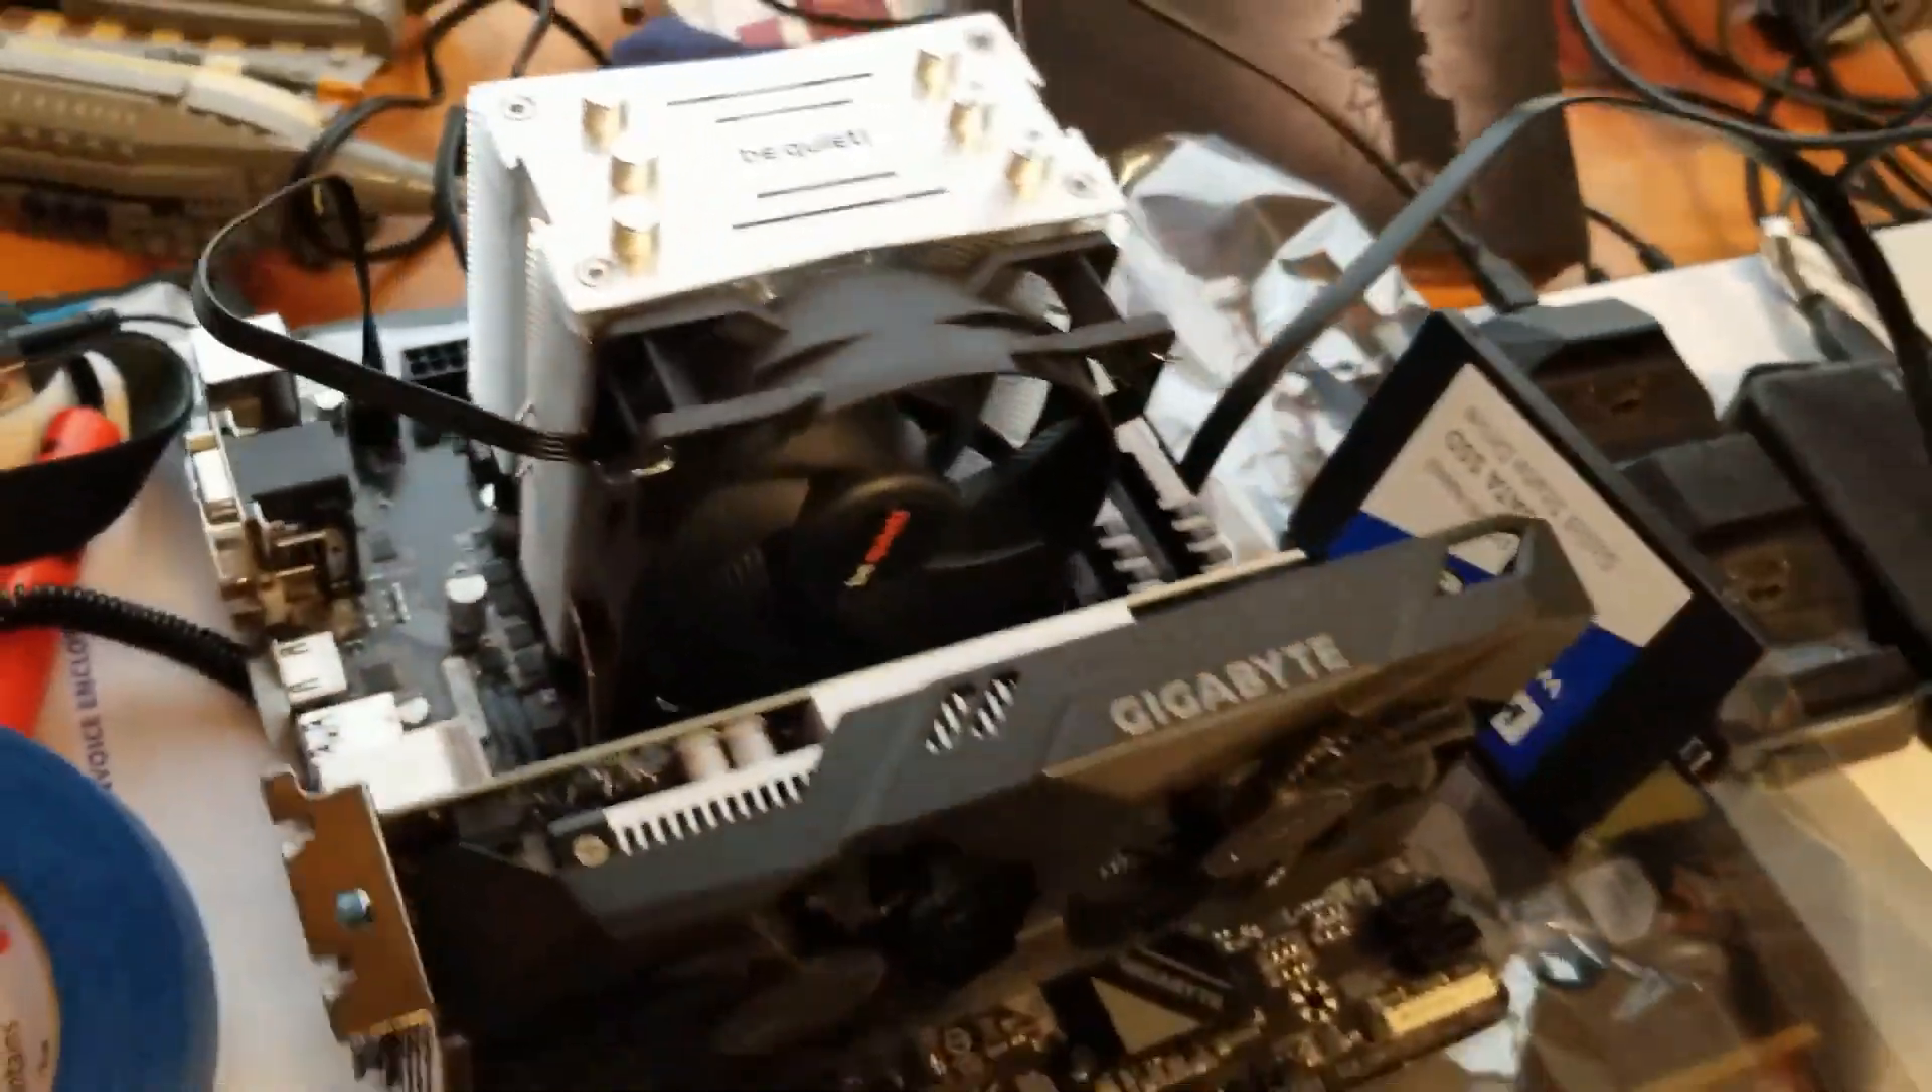Guys so this is what it looks like with graphics card installed obviously i don't have the case yet but this is pretty much the pc.